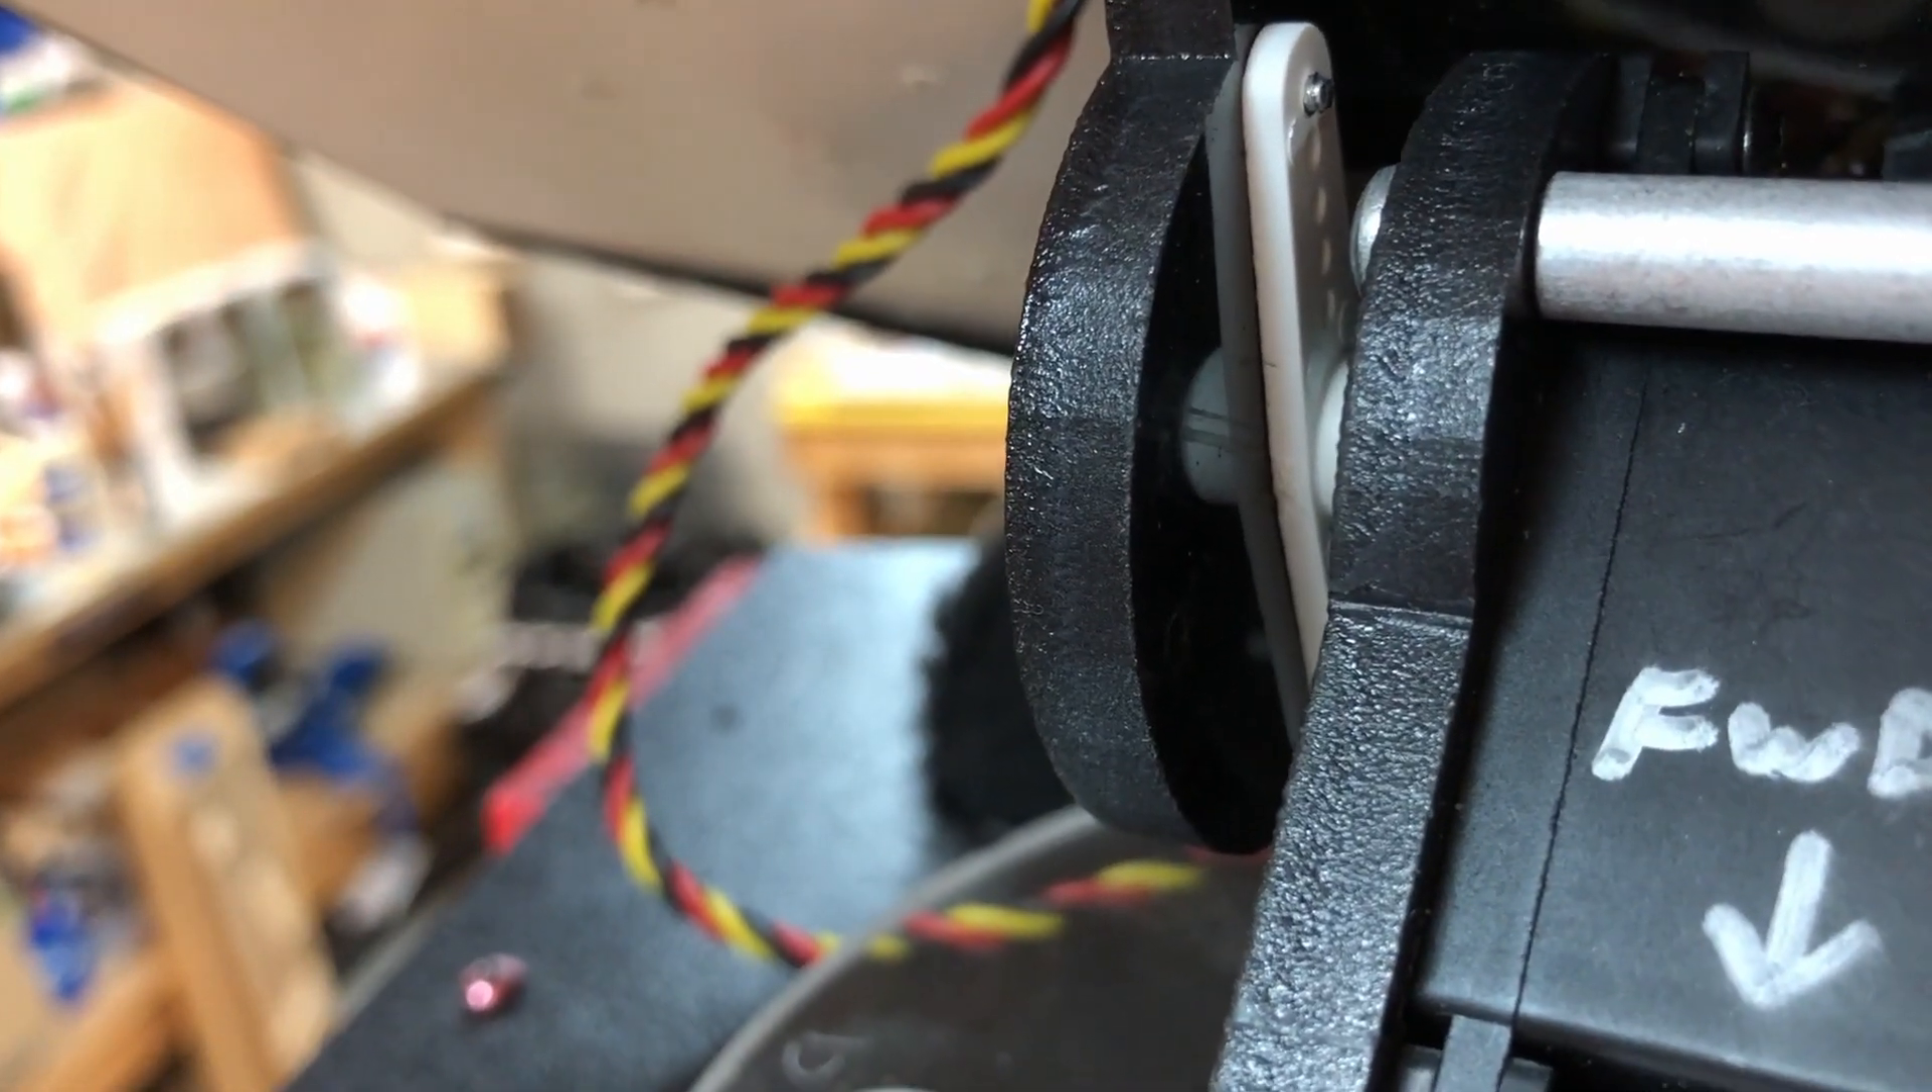There is a white servo horn attached on there and there used to be a red one.